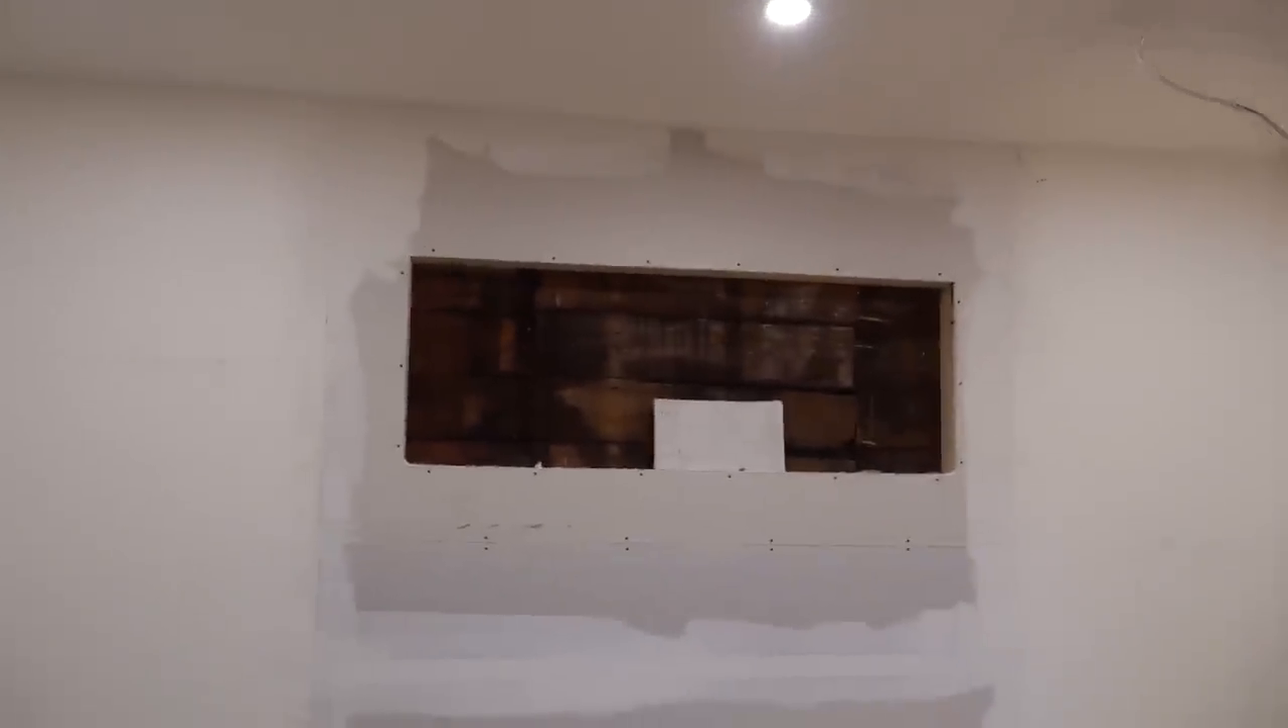We're eventually going to install a really cool stained glass window here. Not done yet.